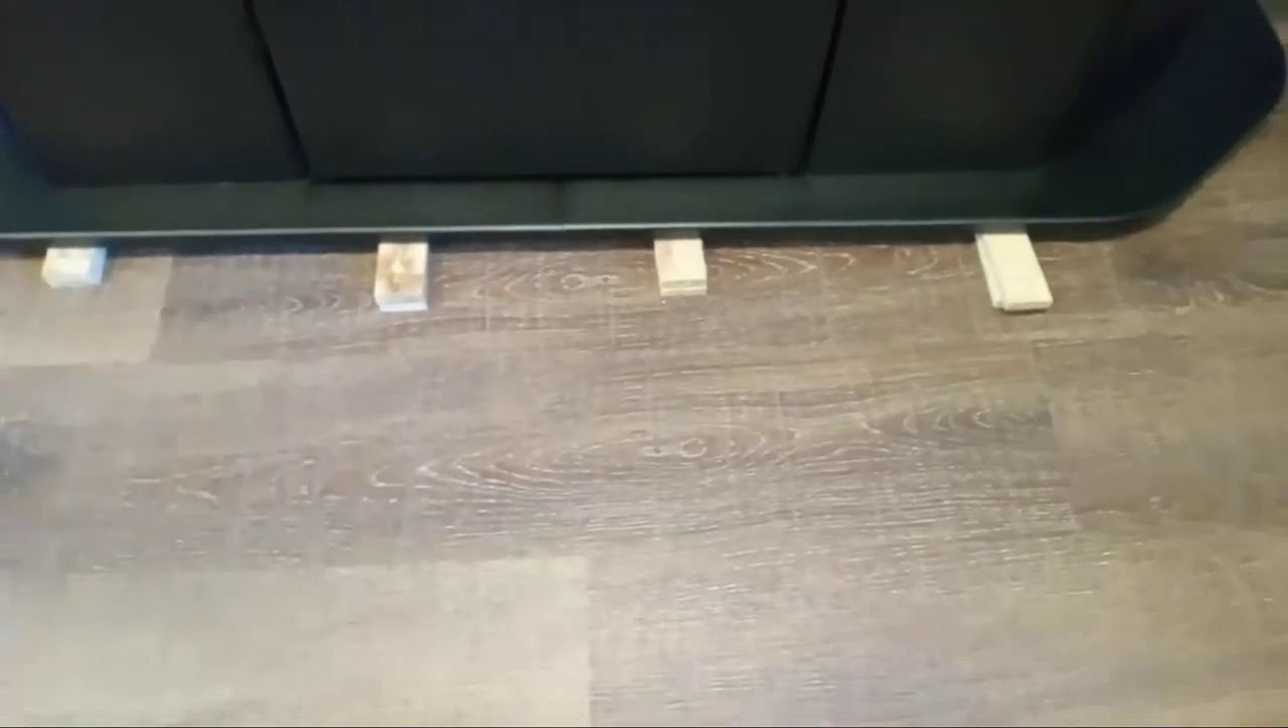So these are the shims that I use to make the aquarium level. They're in there pretty good. But these are obviously sticking out.